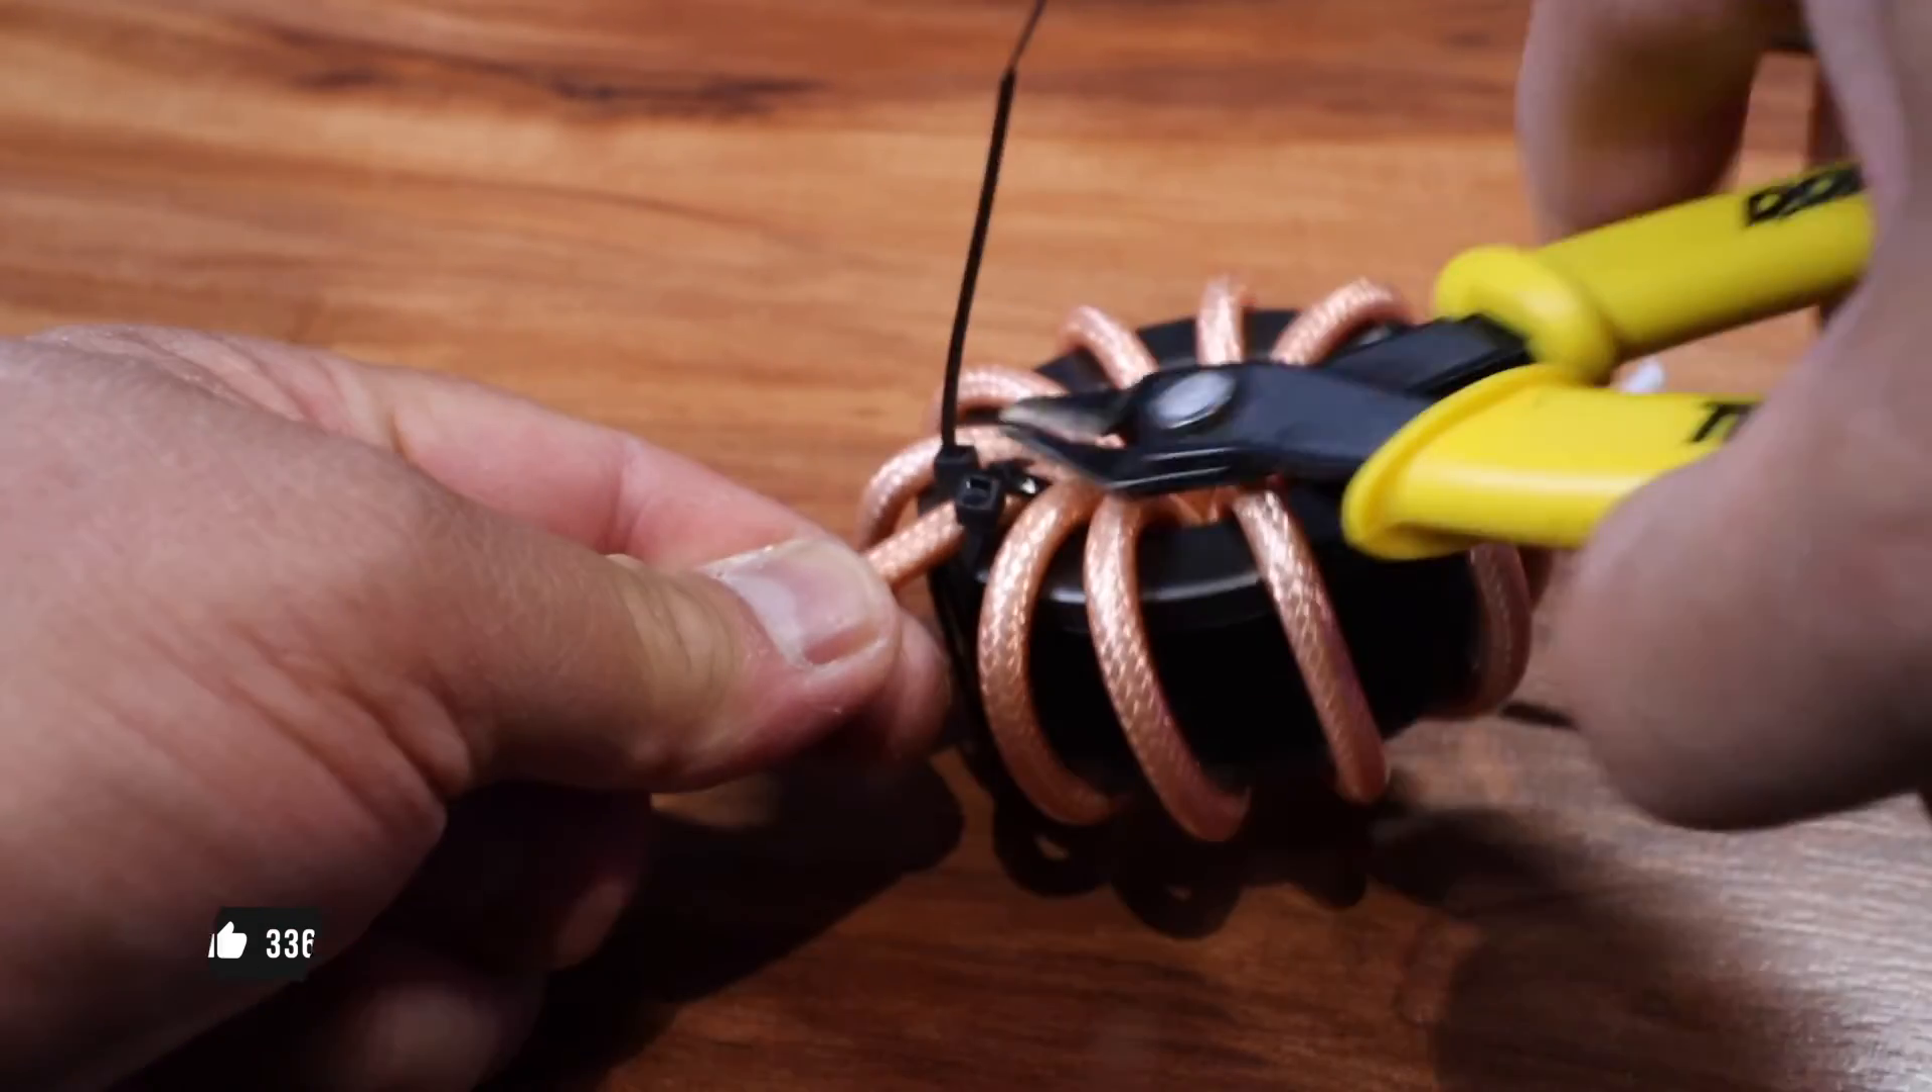I got two zip ties right there ready to be cut.